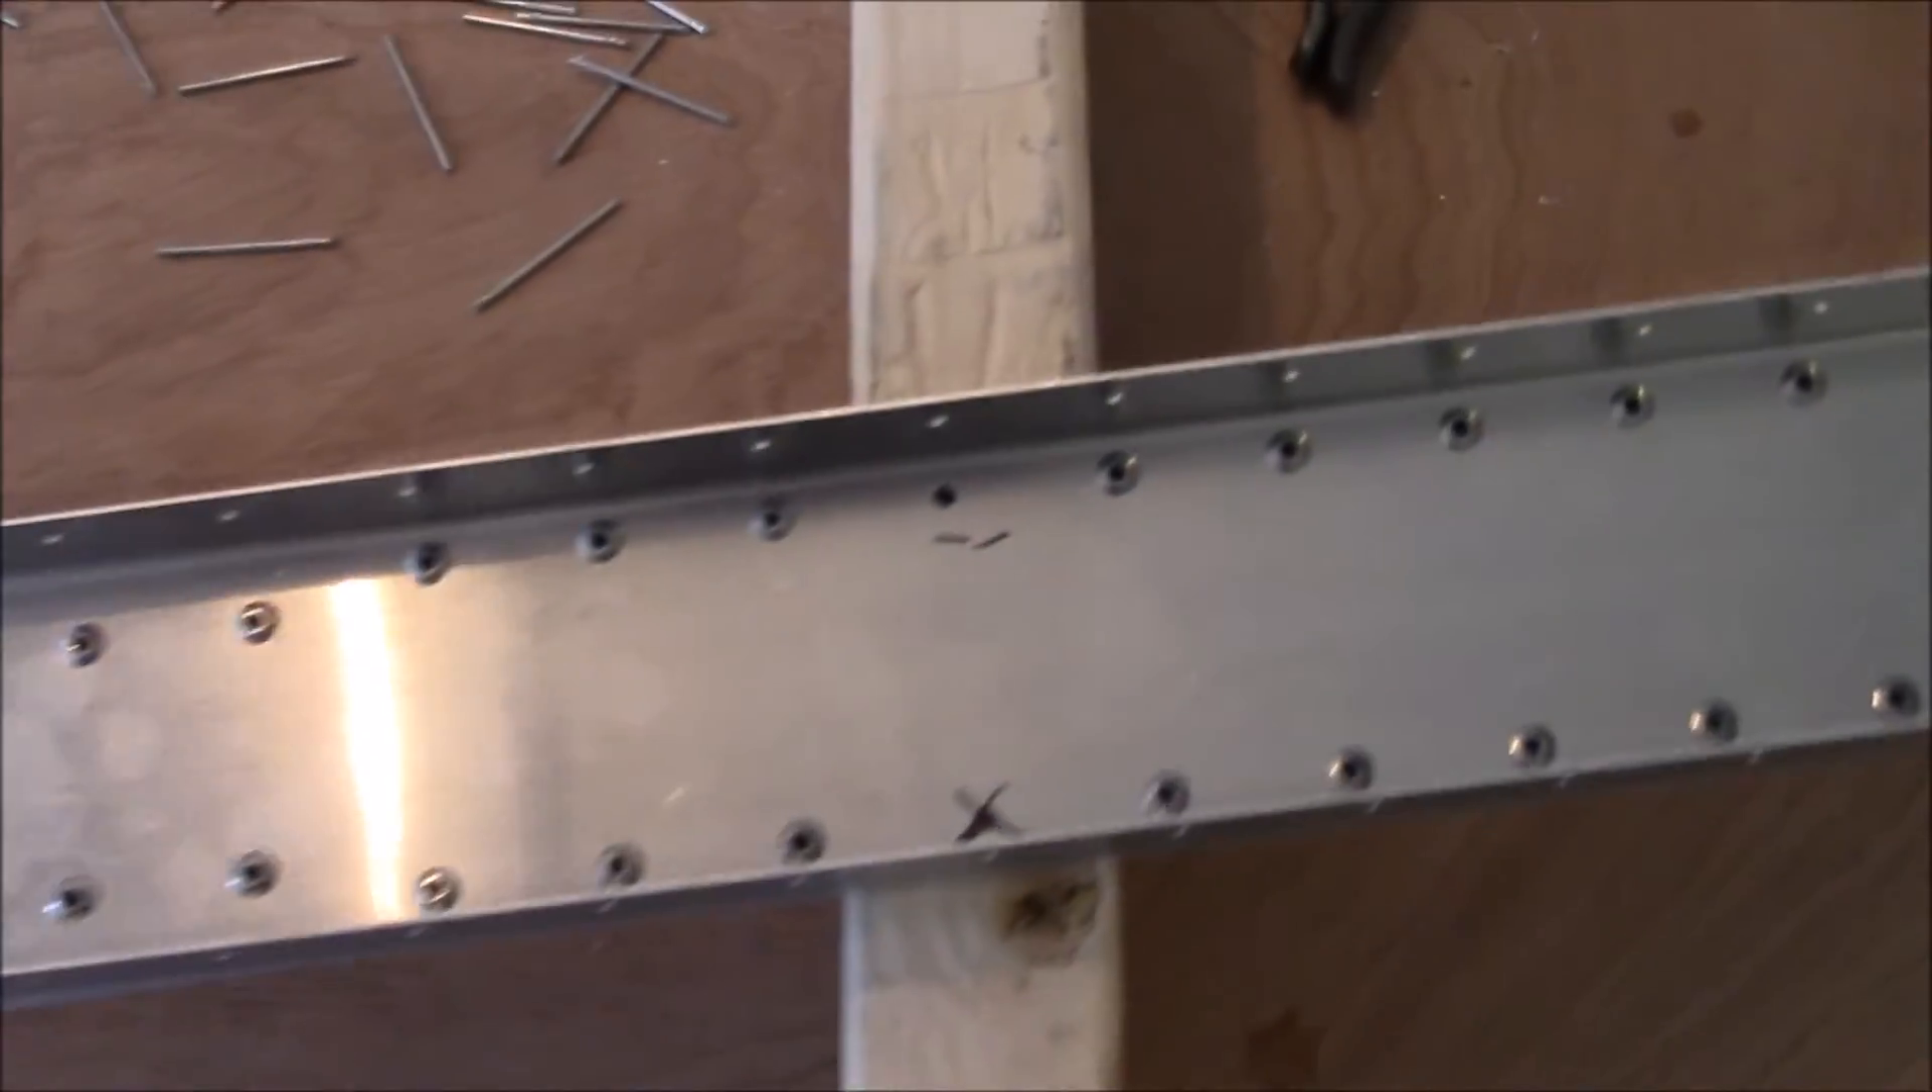I went ahead and popped all the rivets you'll notice actually two of them on either side the X's are not popped yet because that's where part of the ribs will go into this bar later on.